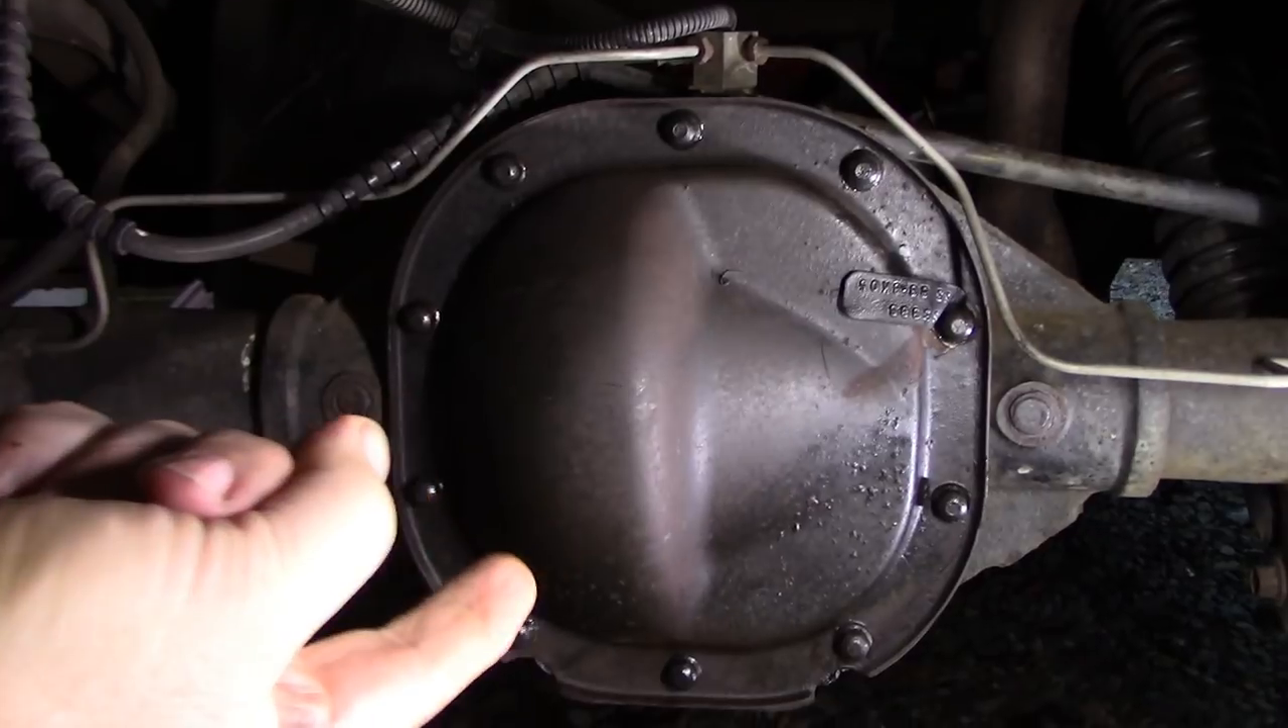I think i've got everything buttoned up now now i've put the uh plate back on.